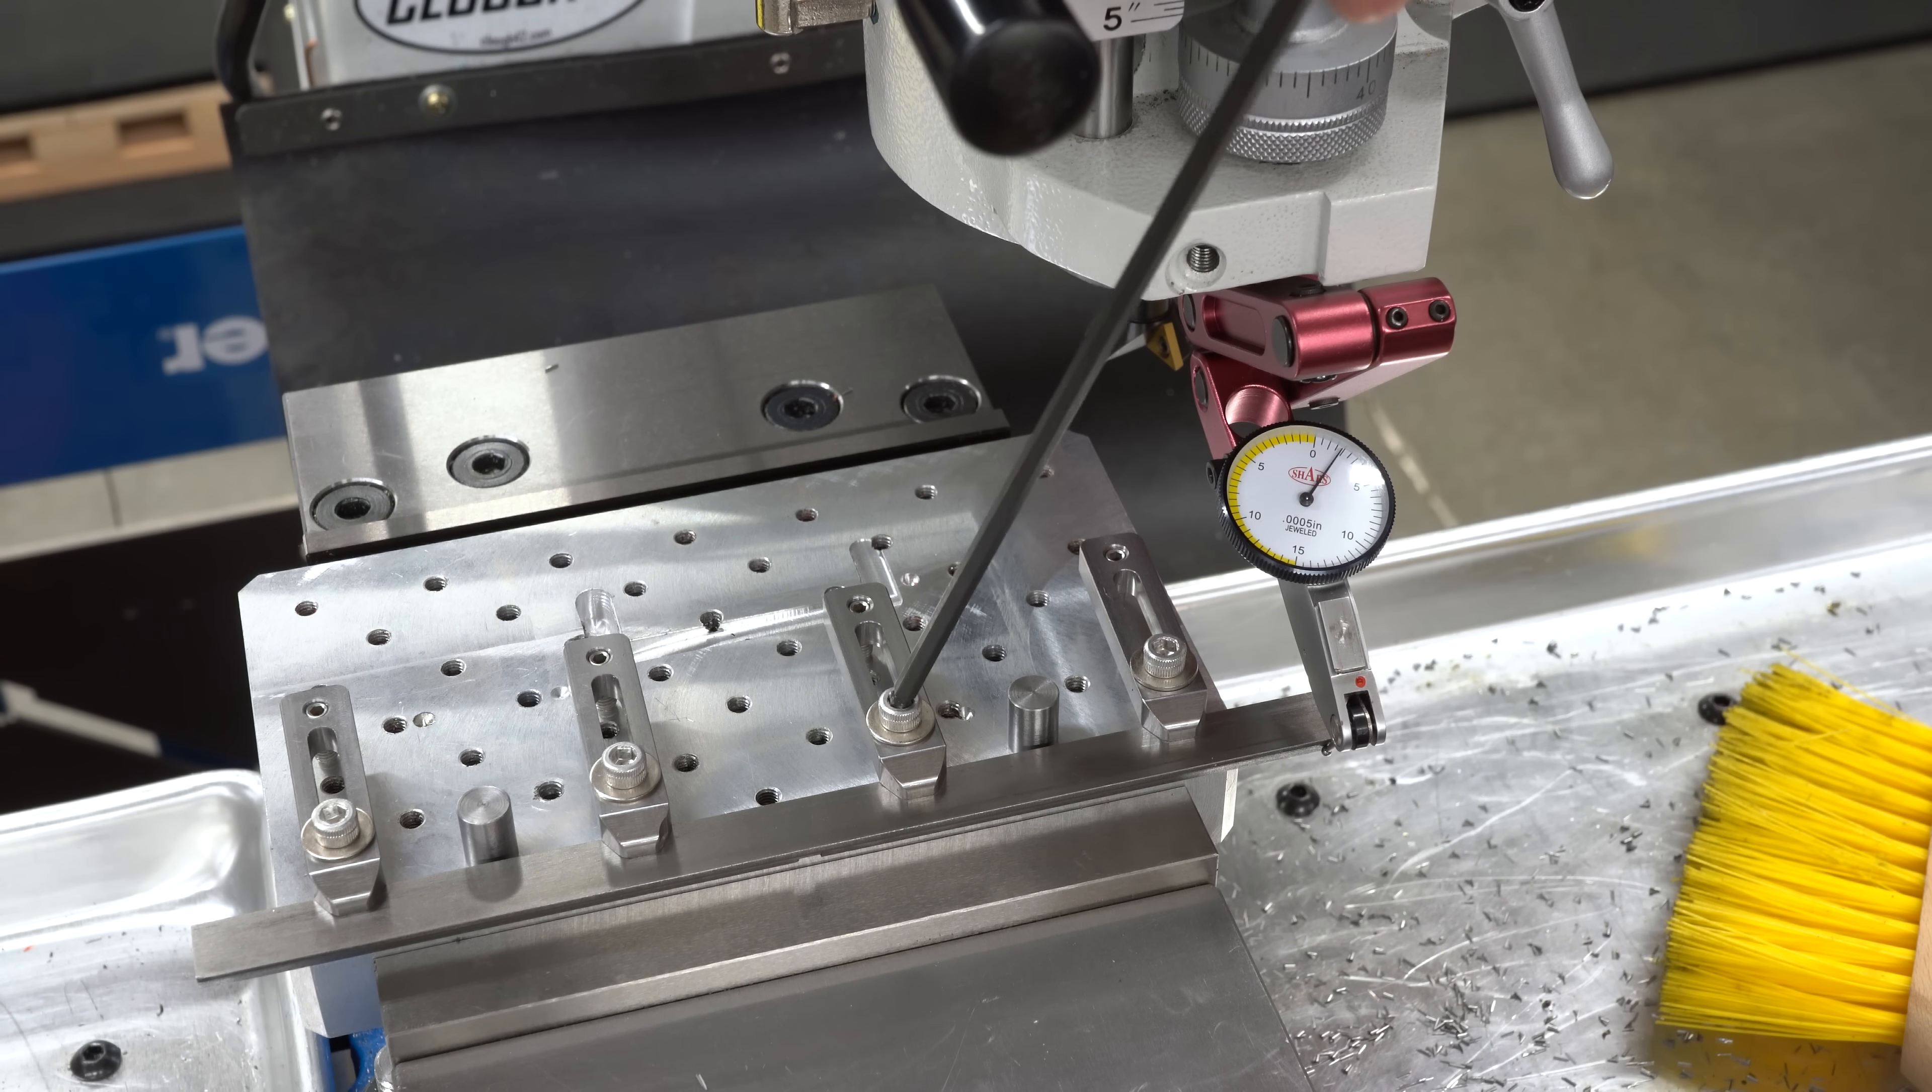So over at the mill, I have my aluminum mini pallet clamped in the vise, and I have the gib strip clamped down on the edge of the pallet with a couple of little cylindrical stops and some strap clamps.